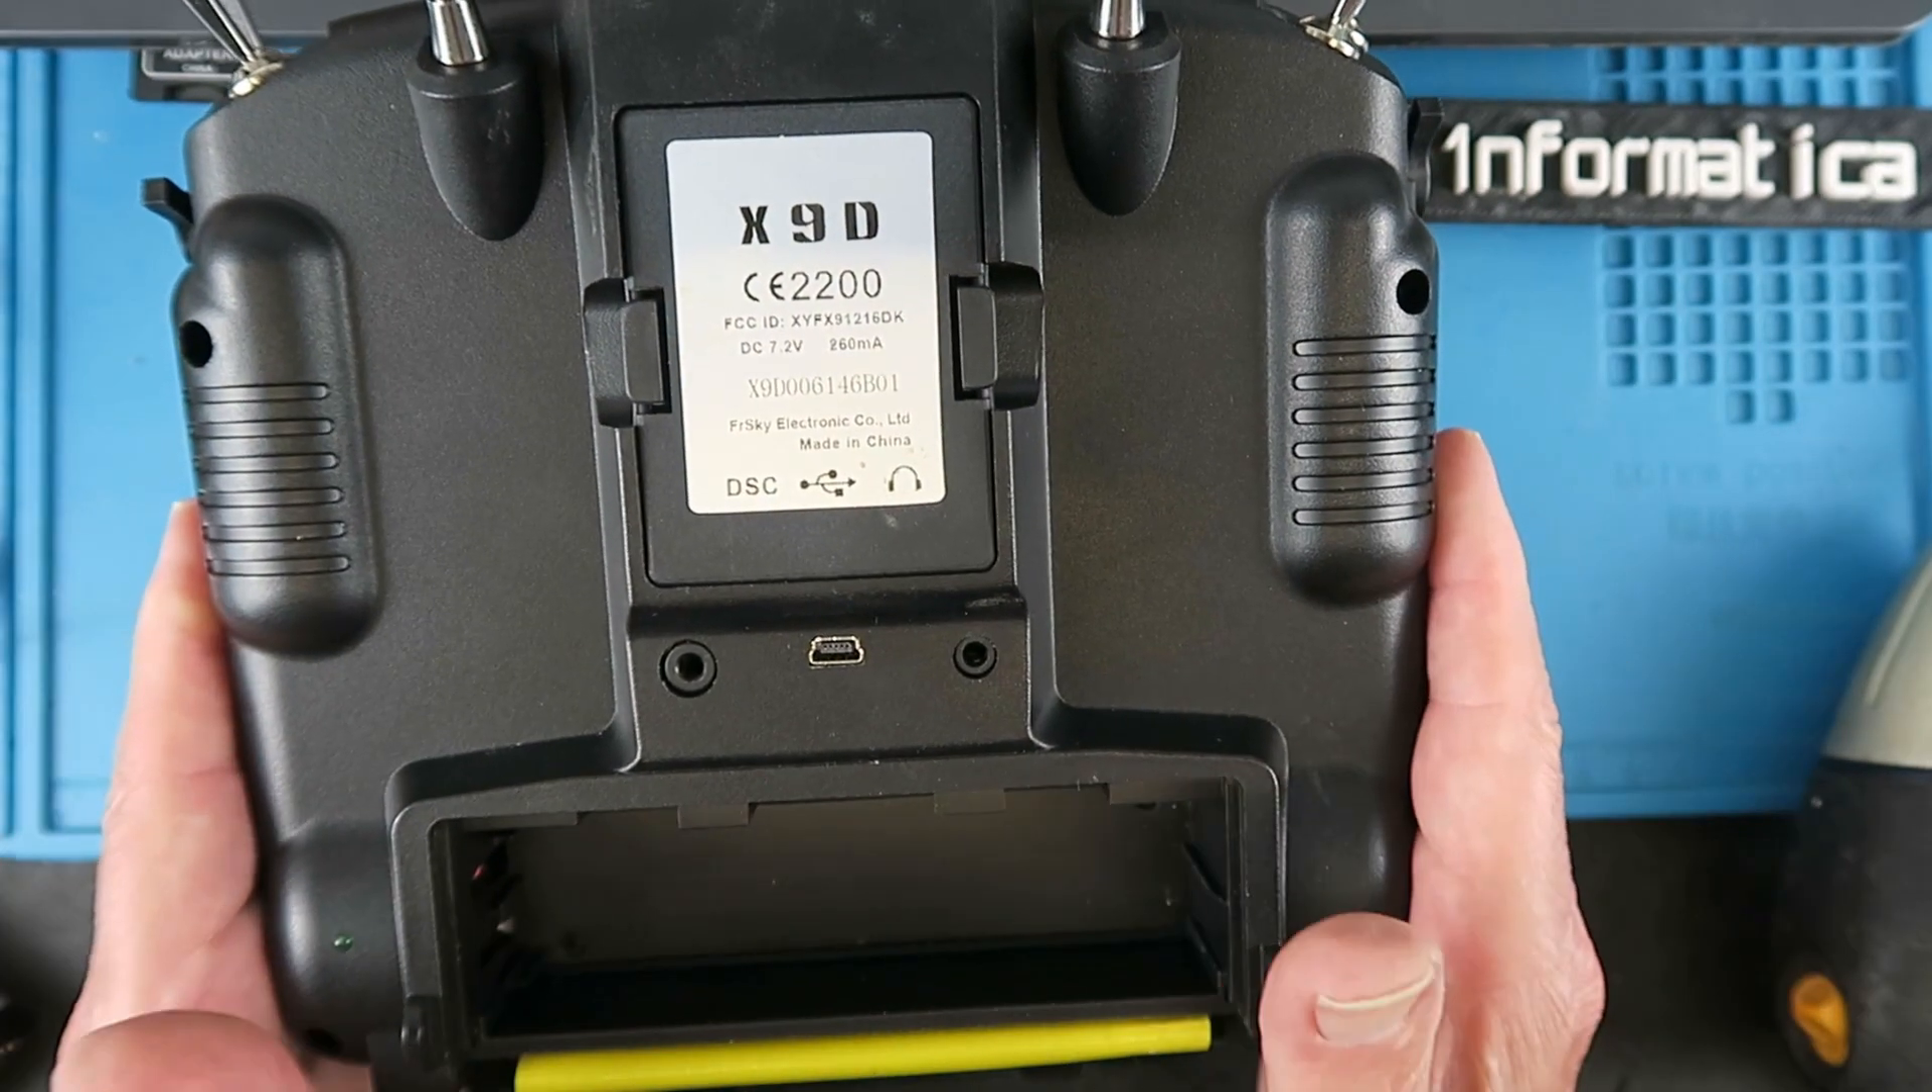Obviously the battery has been removed.